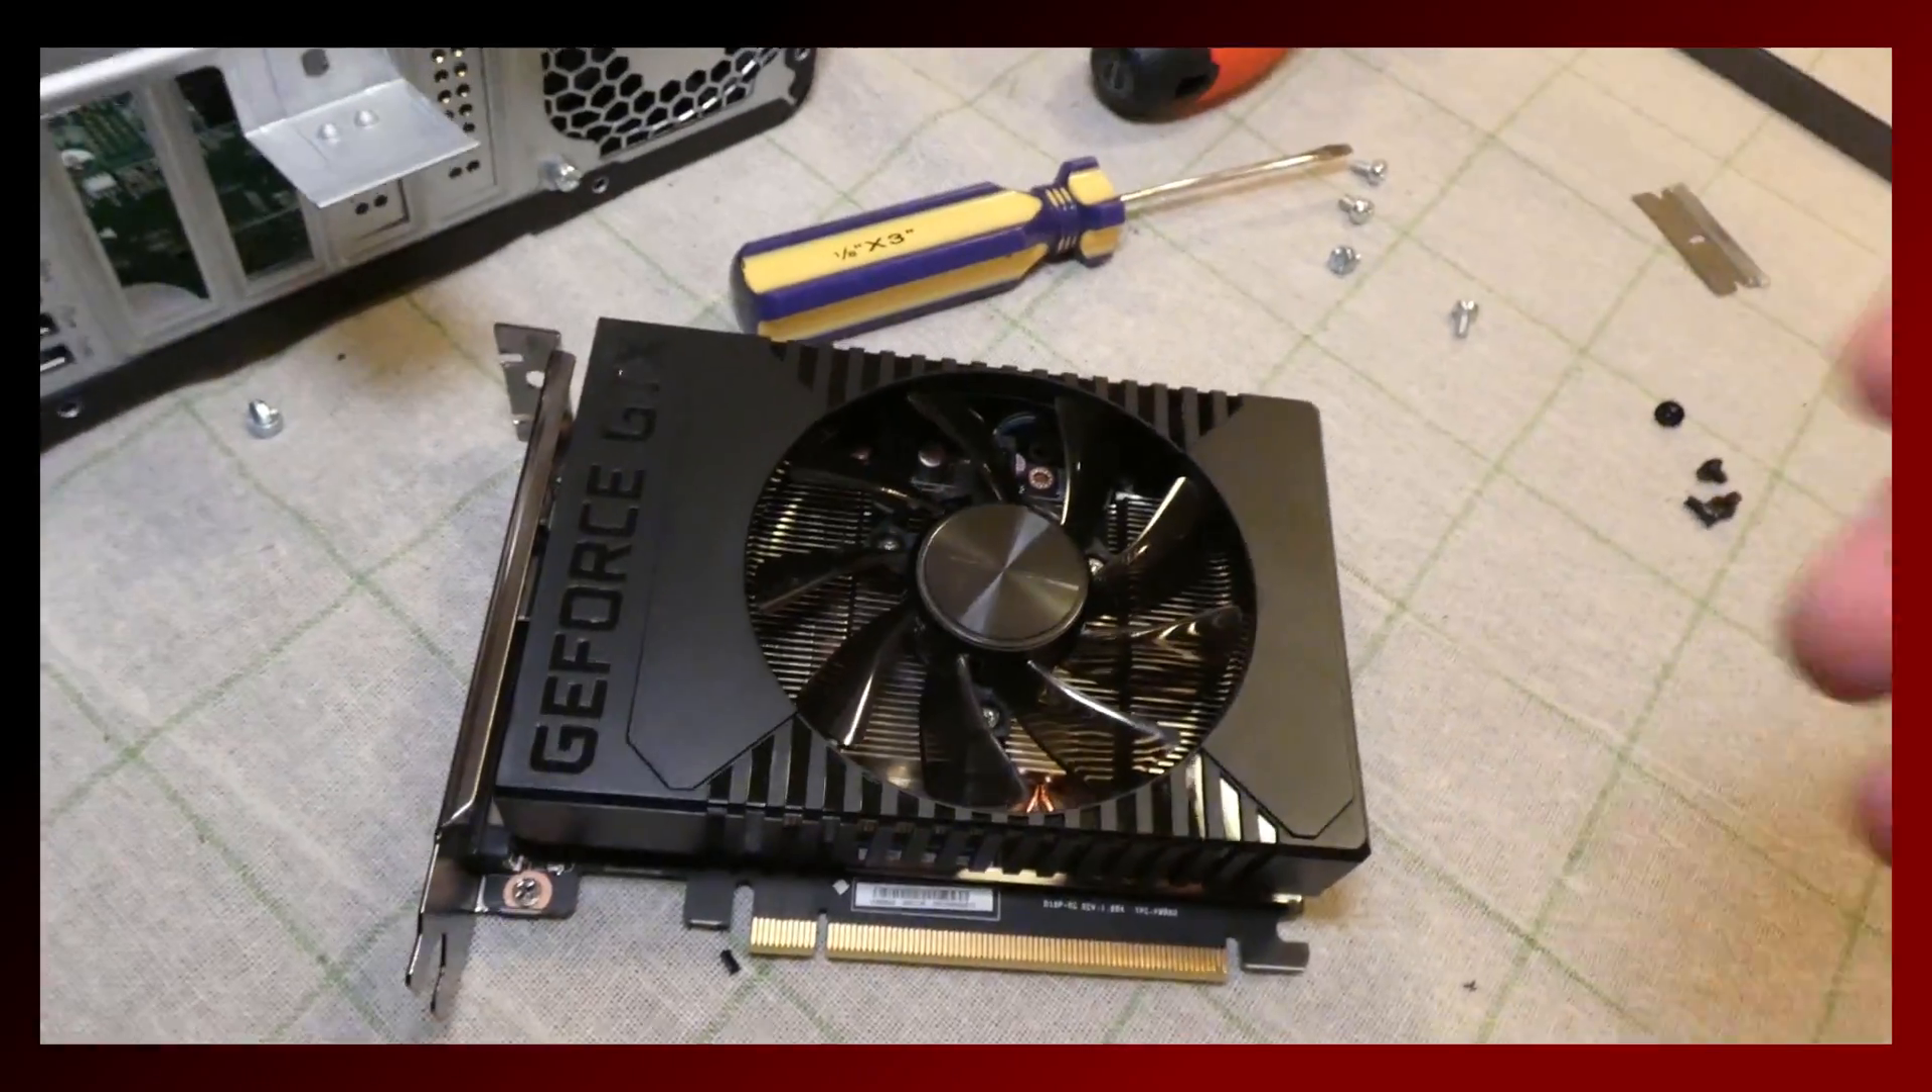All right so we got the graphics card out.